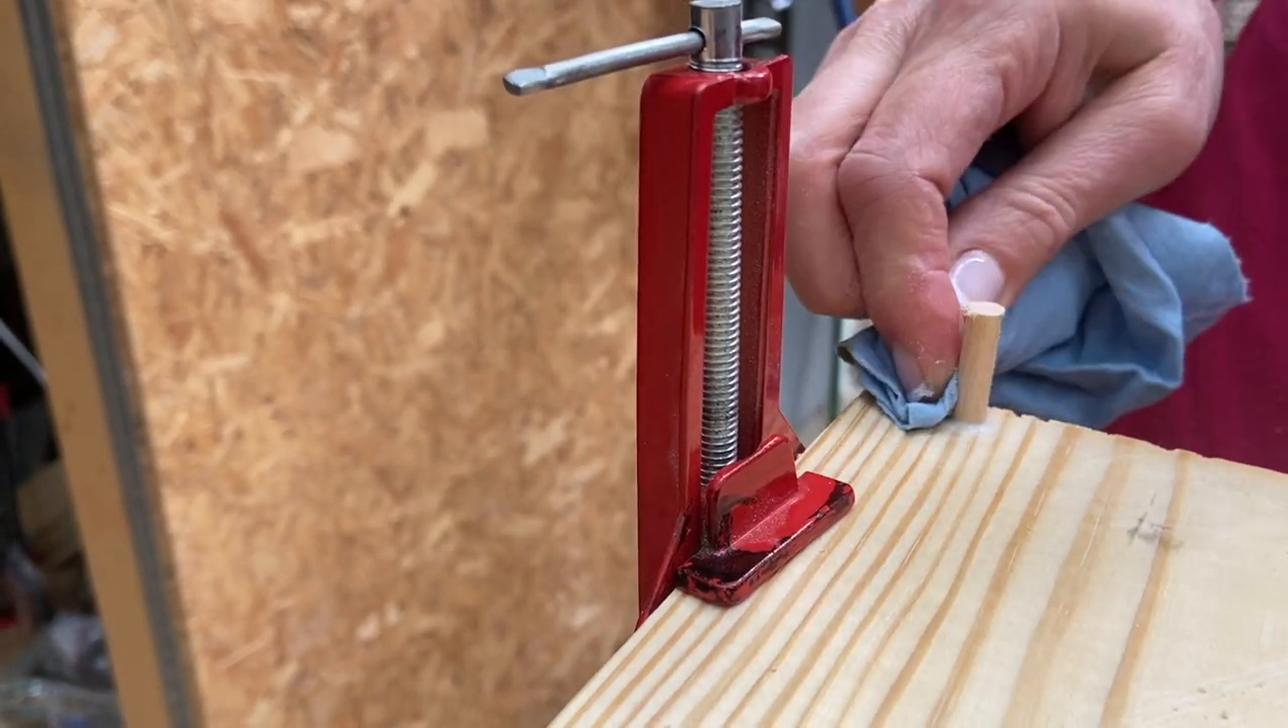Here is the last dowel we've put in place.